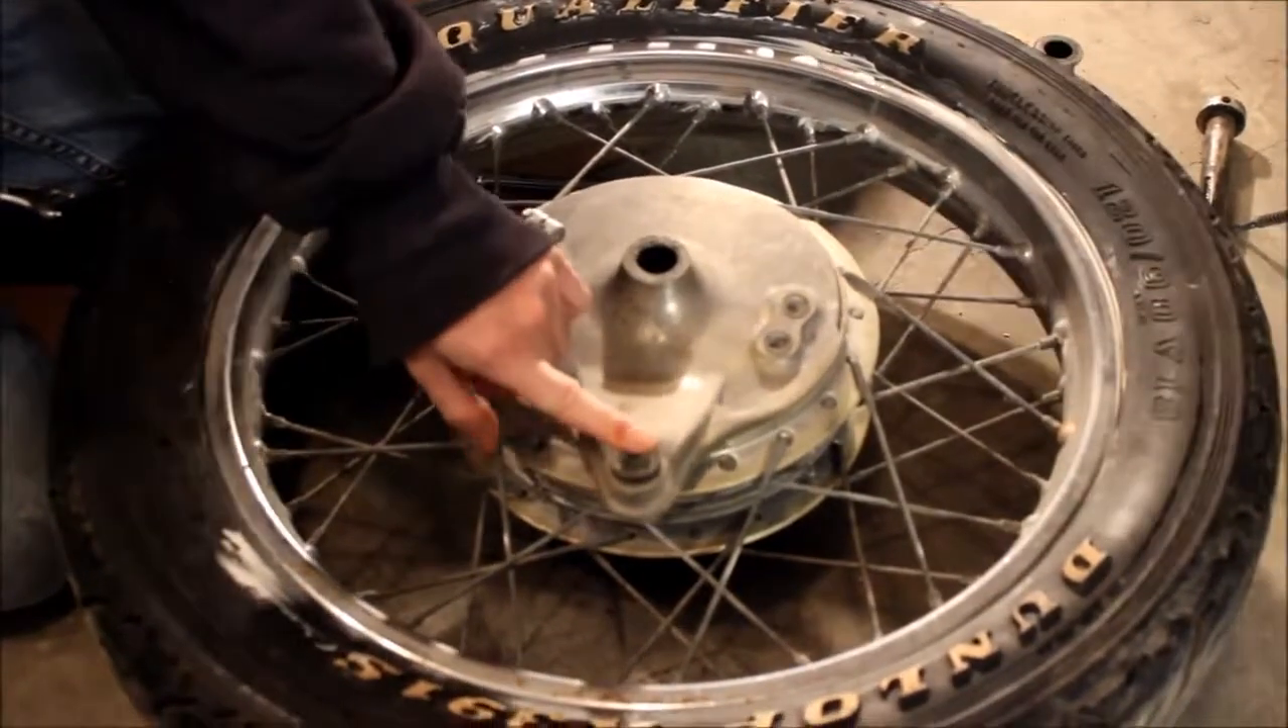Alright, so to start off, we've already gone ahead and removed the wheel assembly from our bike.